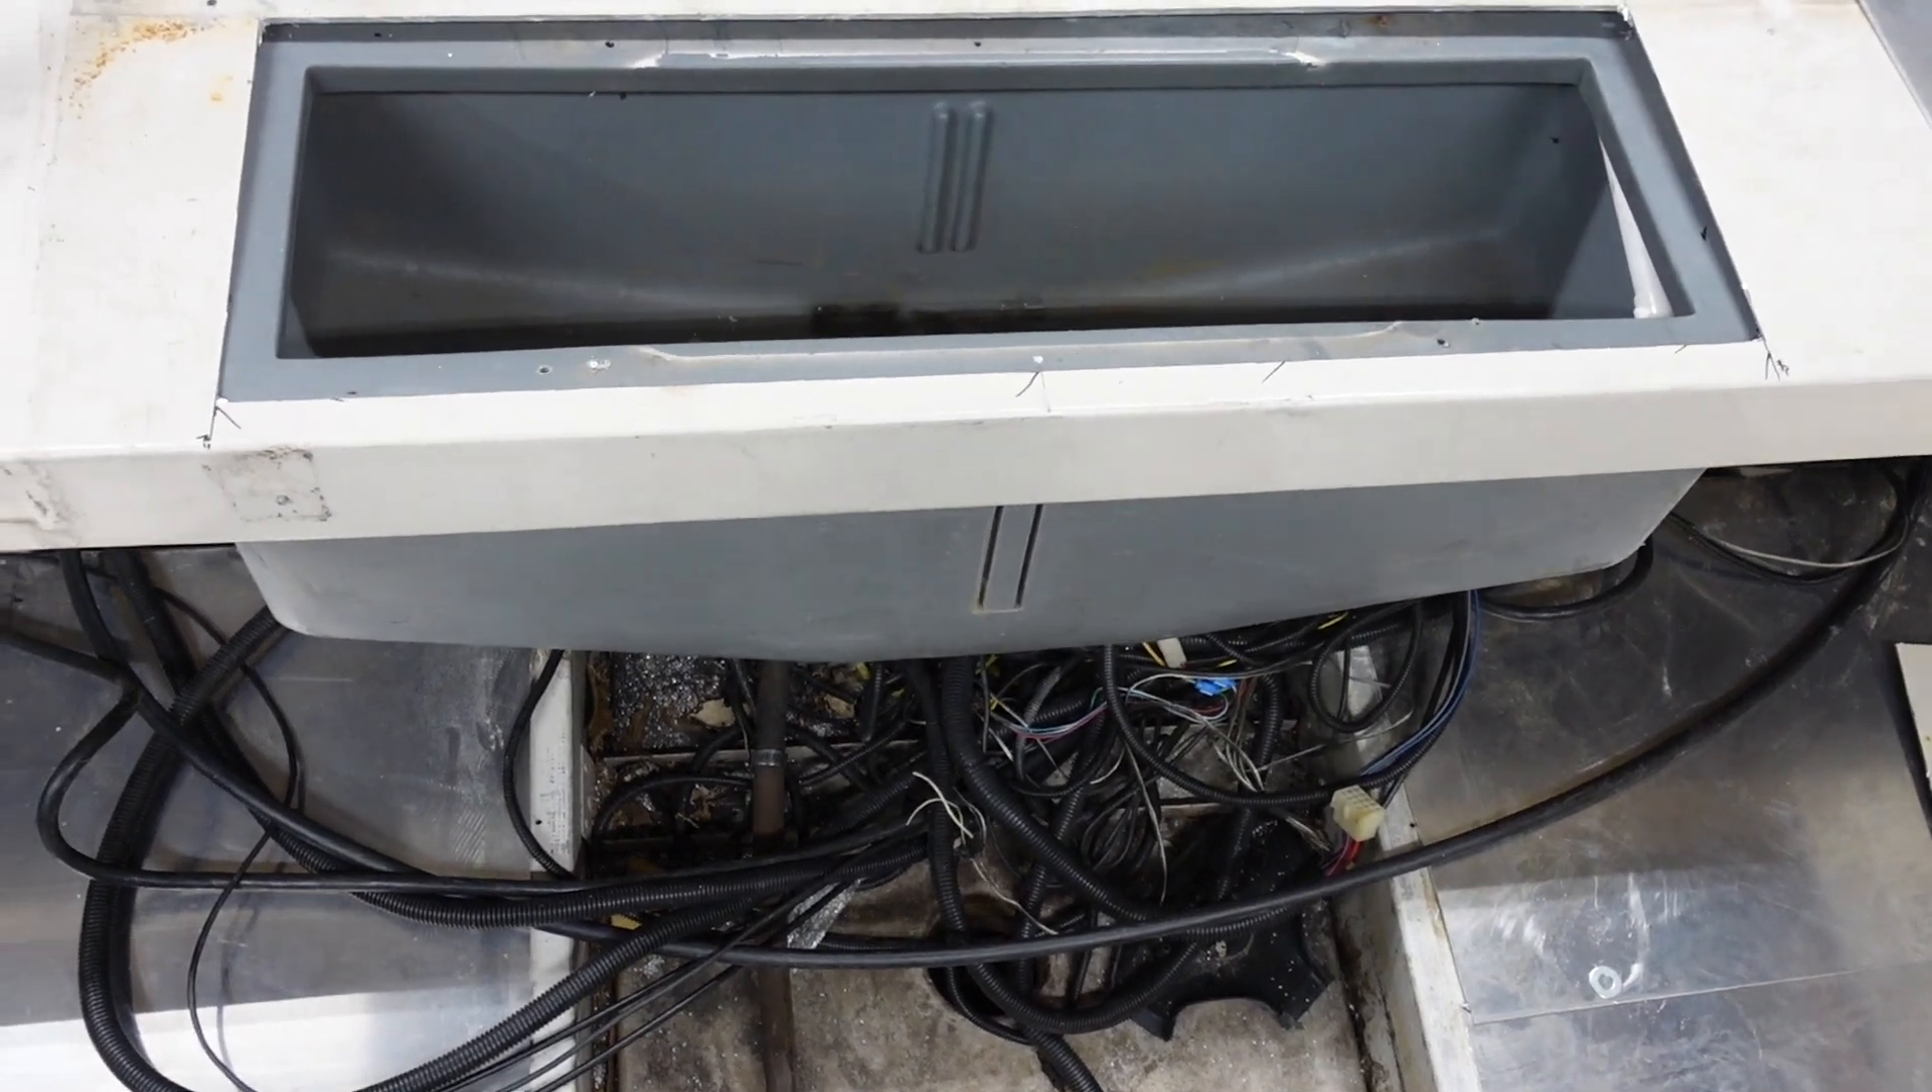This was the original front live well and man it just fit just fit perfect.